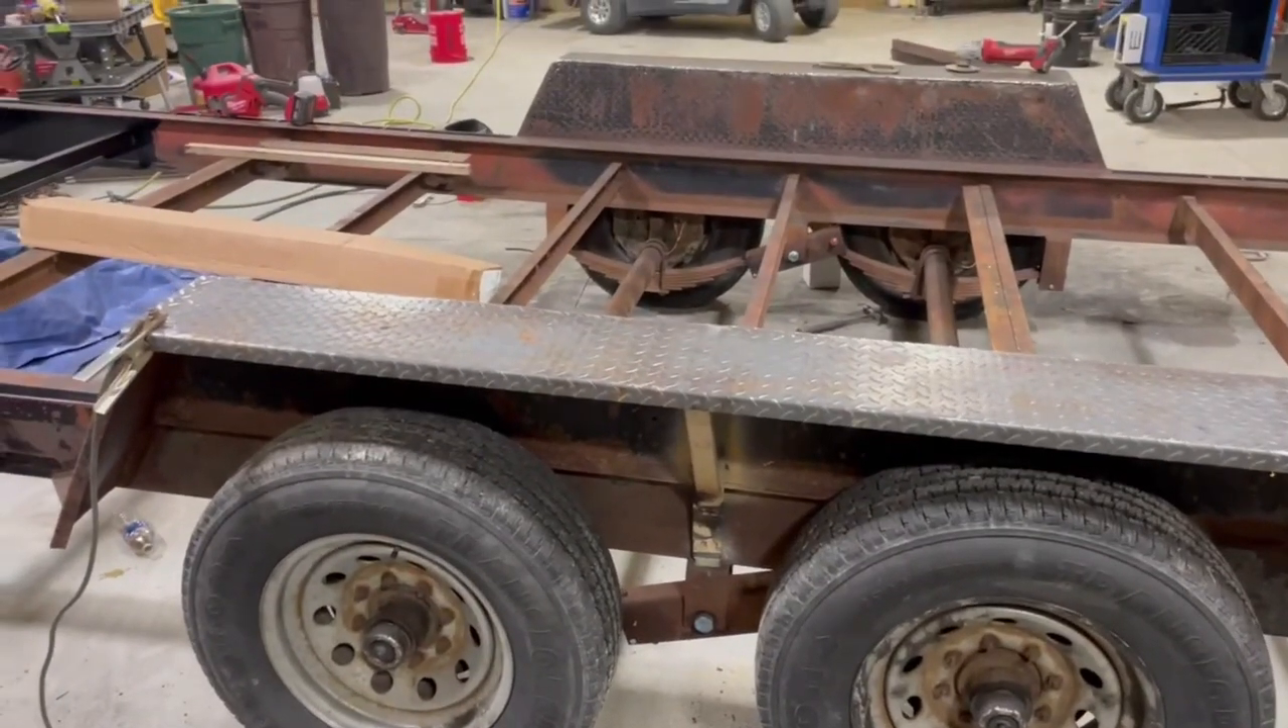So he started painting this front here and then i've got the fenders both sides welded up put on.